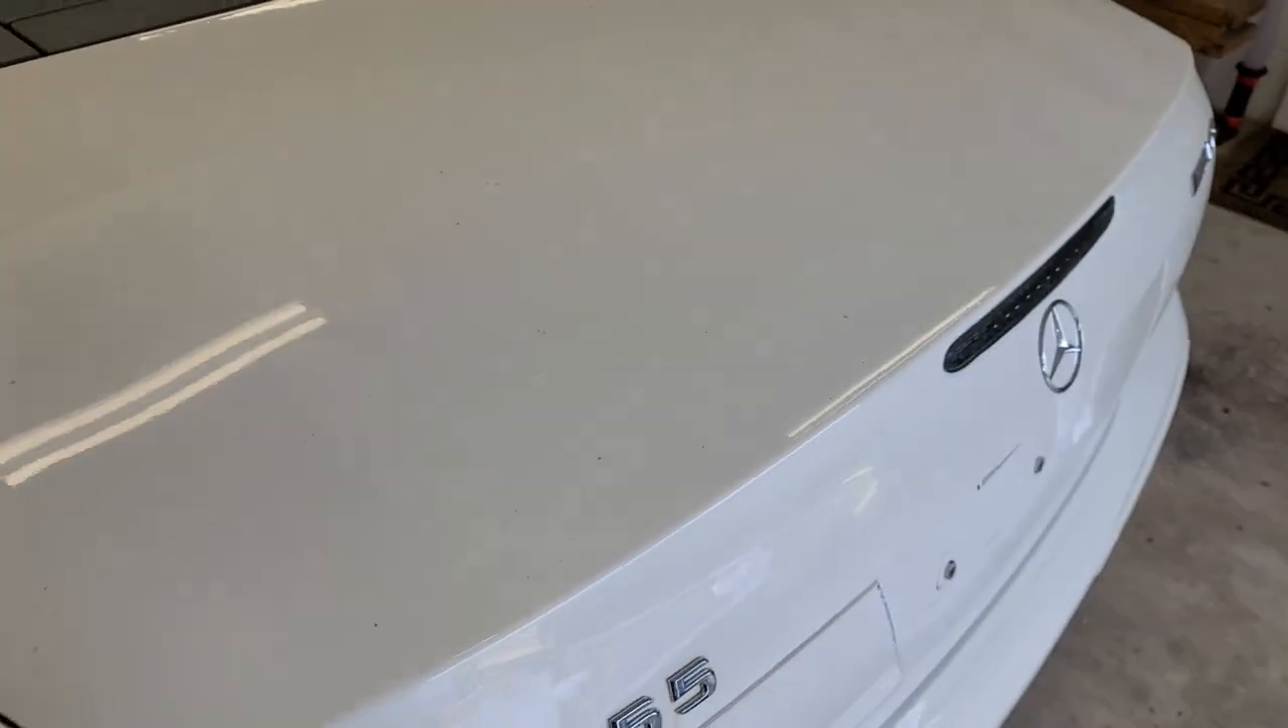So we still got to get the spoiler on here that carbon spoiler goes on the back.